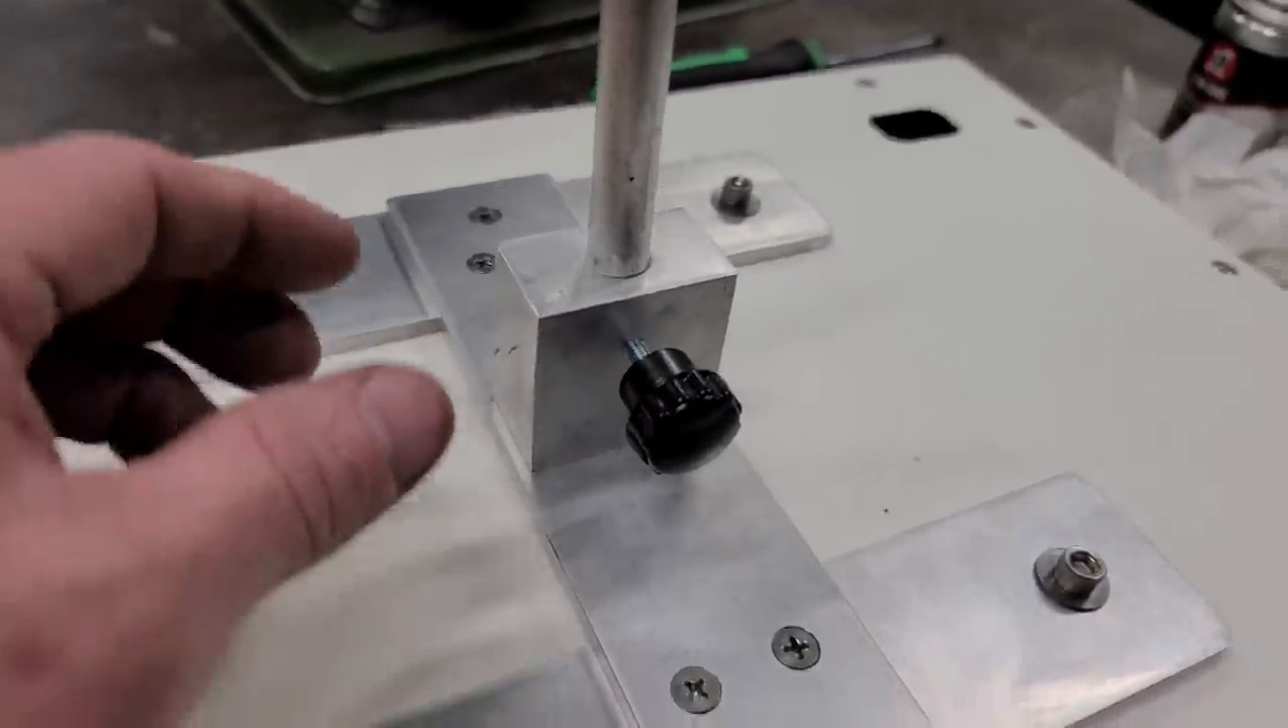Okay, now we're finished with our block I put this handle in it.